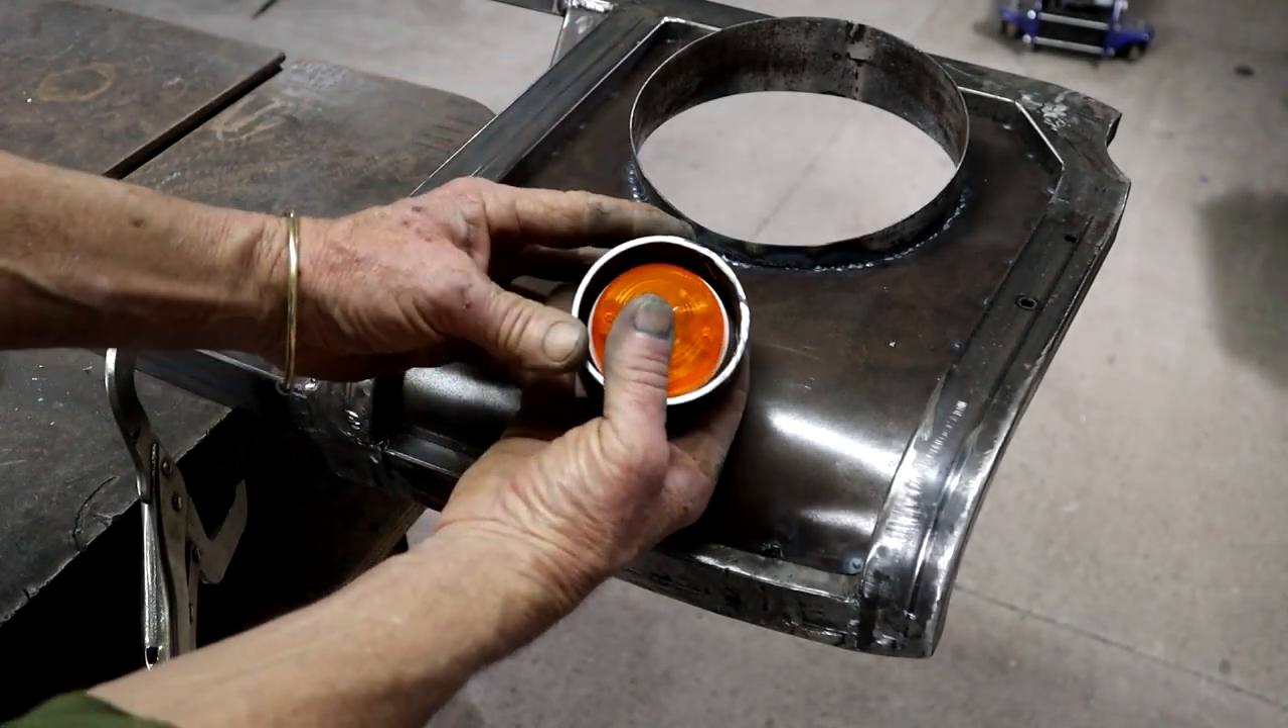I found this cheap little indicator, it's an LED. So what I'm going to do is I'm going to recess this as well, so that it's also Frenched in. I think that will look a lot better. Let's get into it. It fits very nicely into a piece of 3-inch tubing, as you can see there.